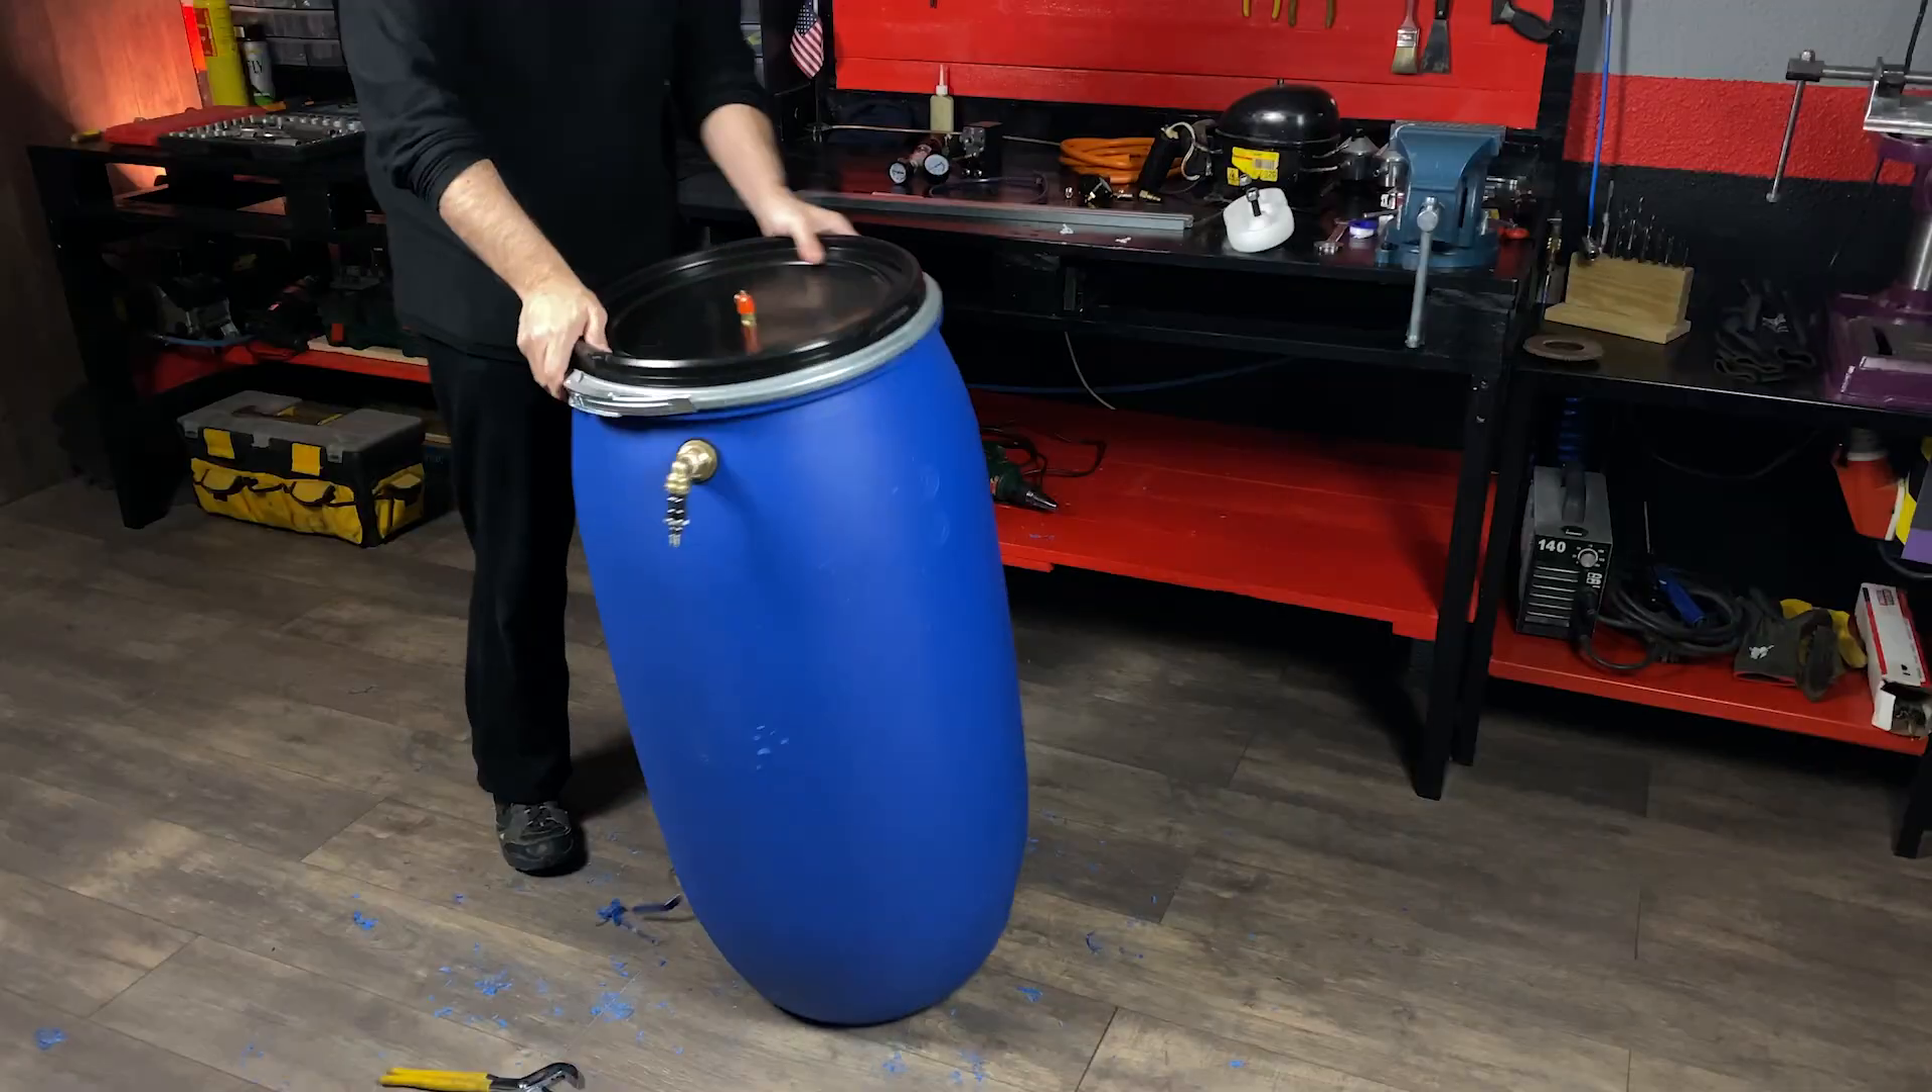We put on the lid and we already have our device finished and ready to transport it to our country house.